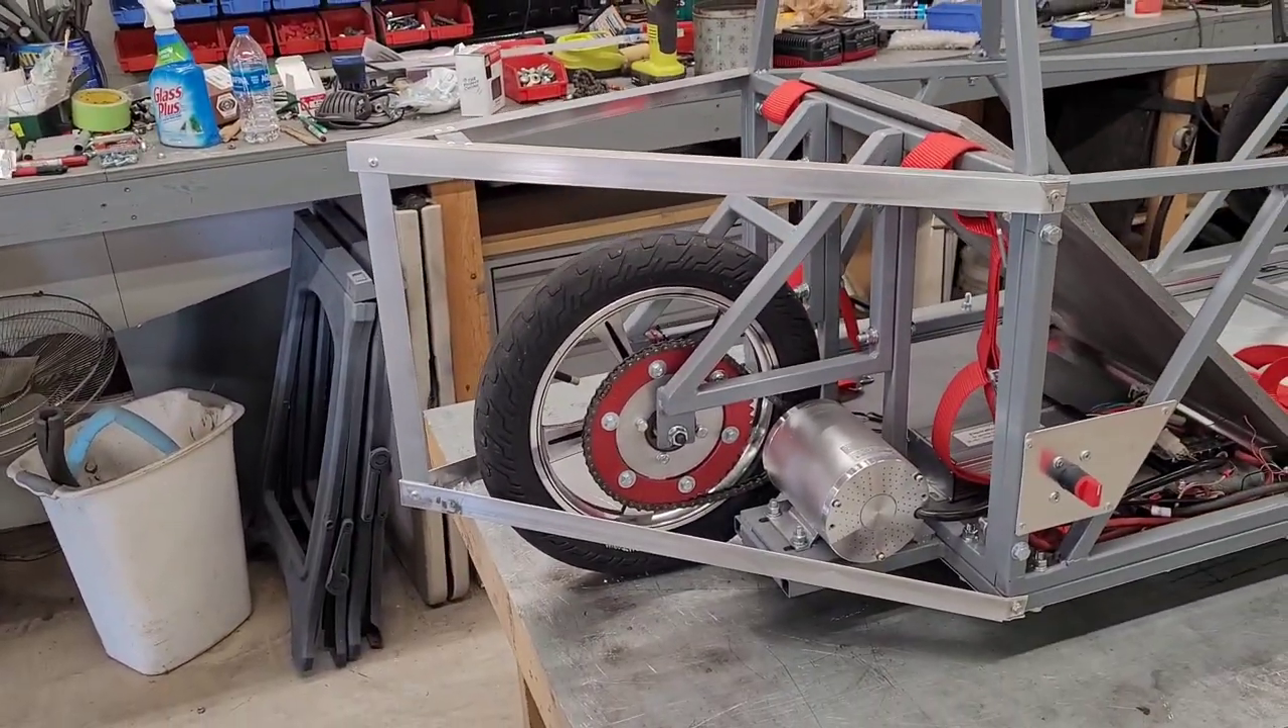Around the back, I've added more aluminum structure just for a tail.